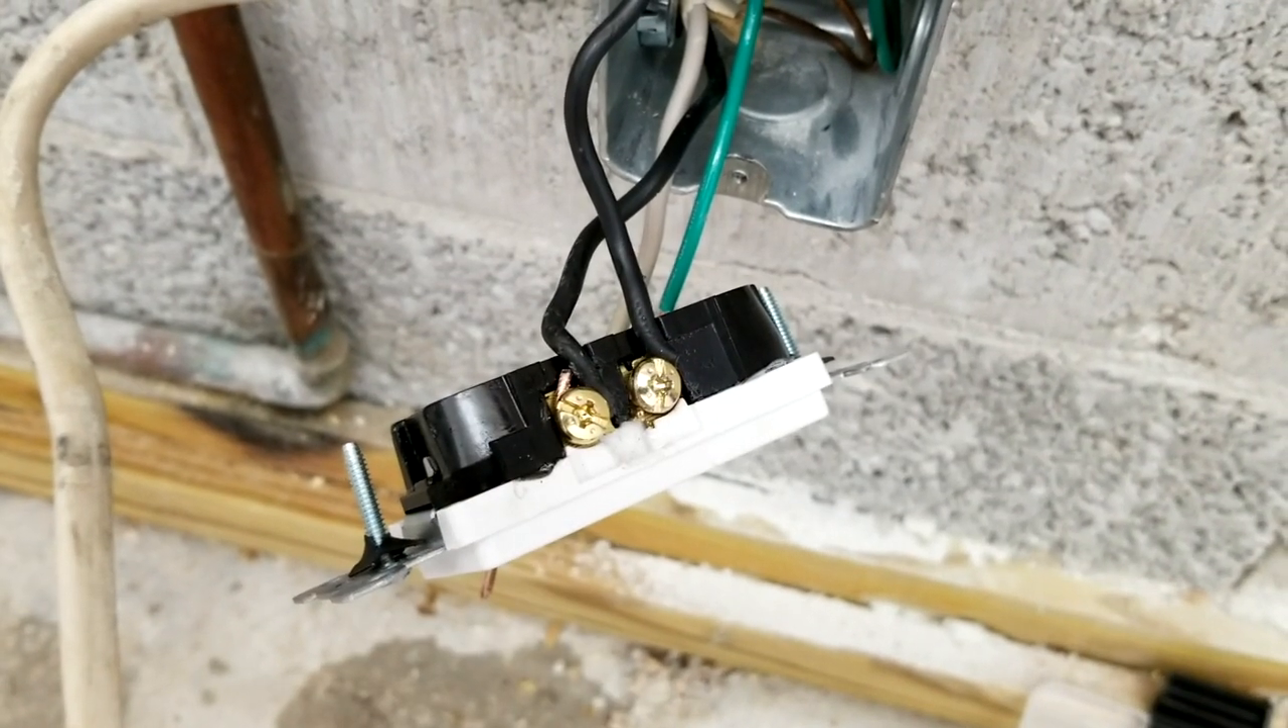We've connected up the the two black wires here and you can see you always go clockwise around the screw.